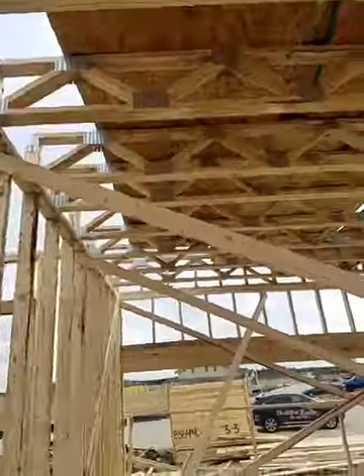As you can see, they have the garage completely framed up, all of the trusses are in place.